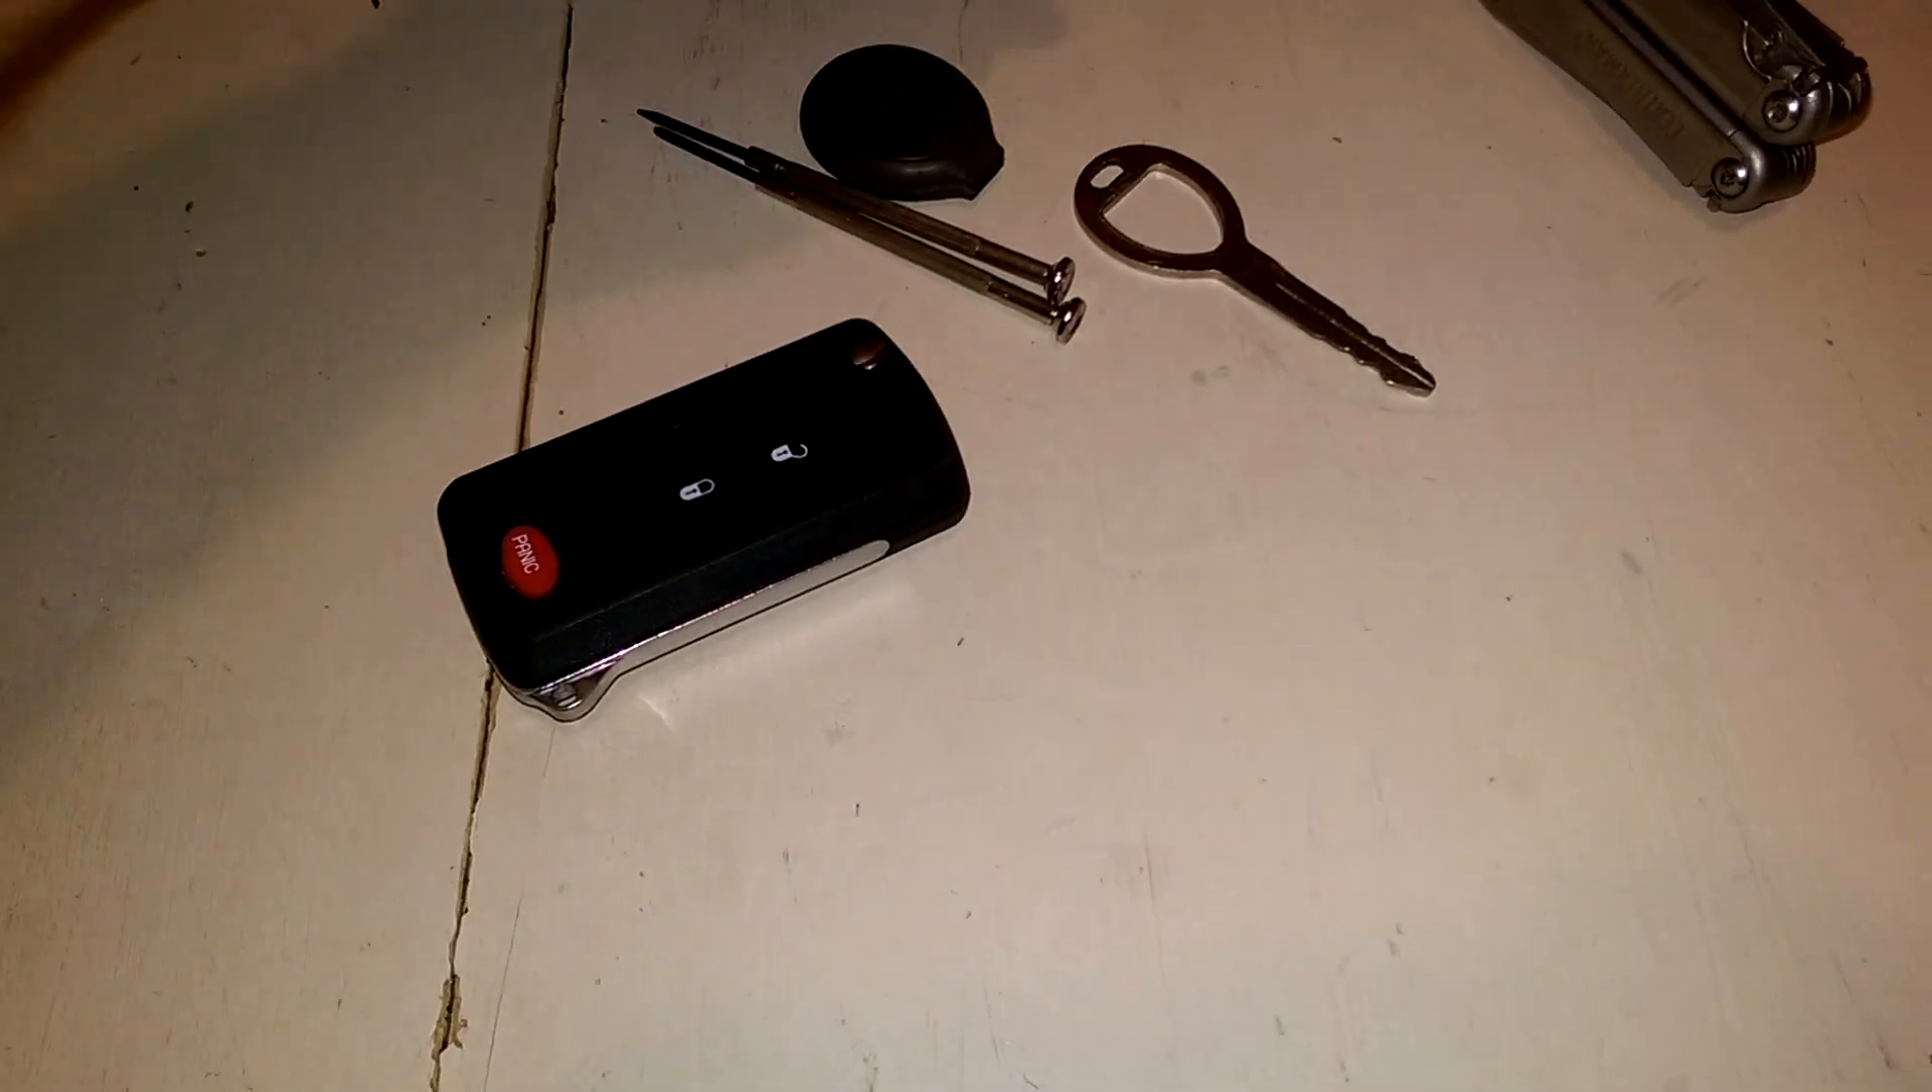Here I have the remote reassembled.